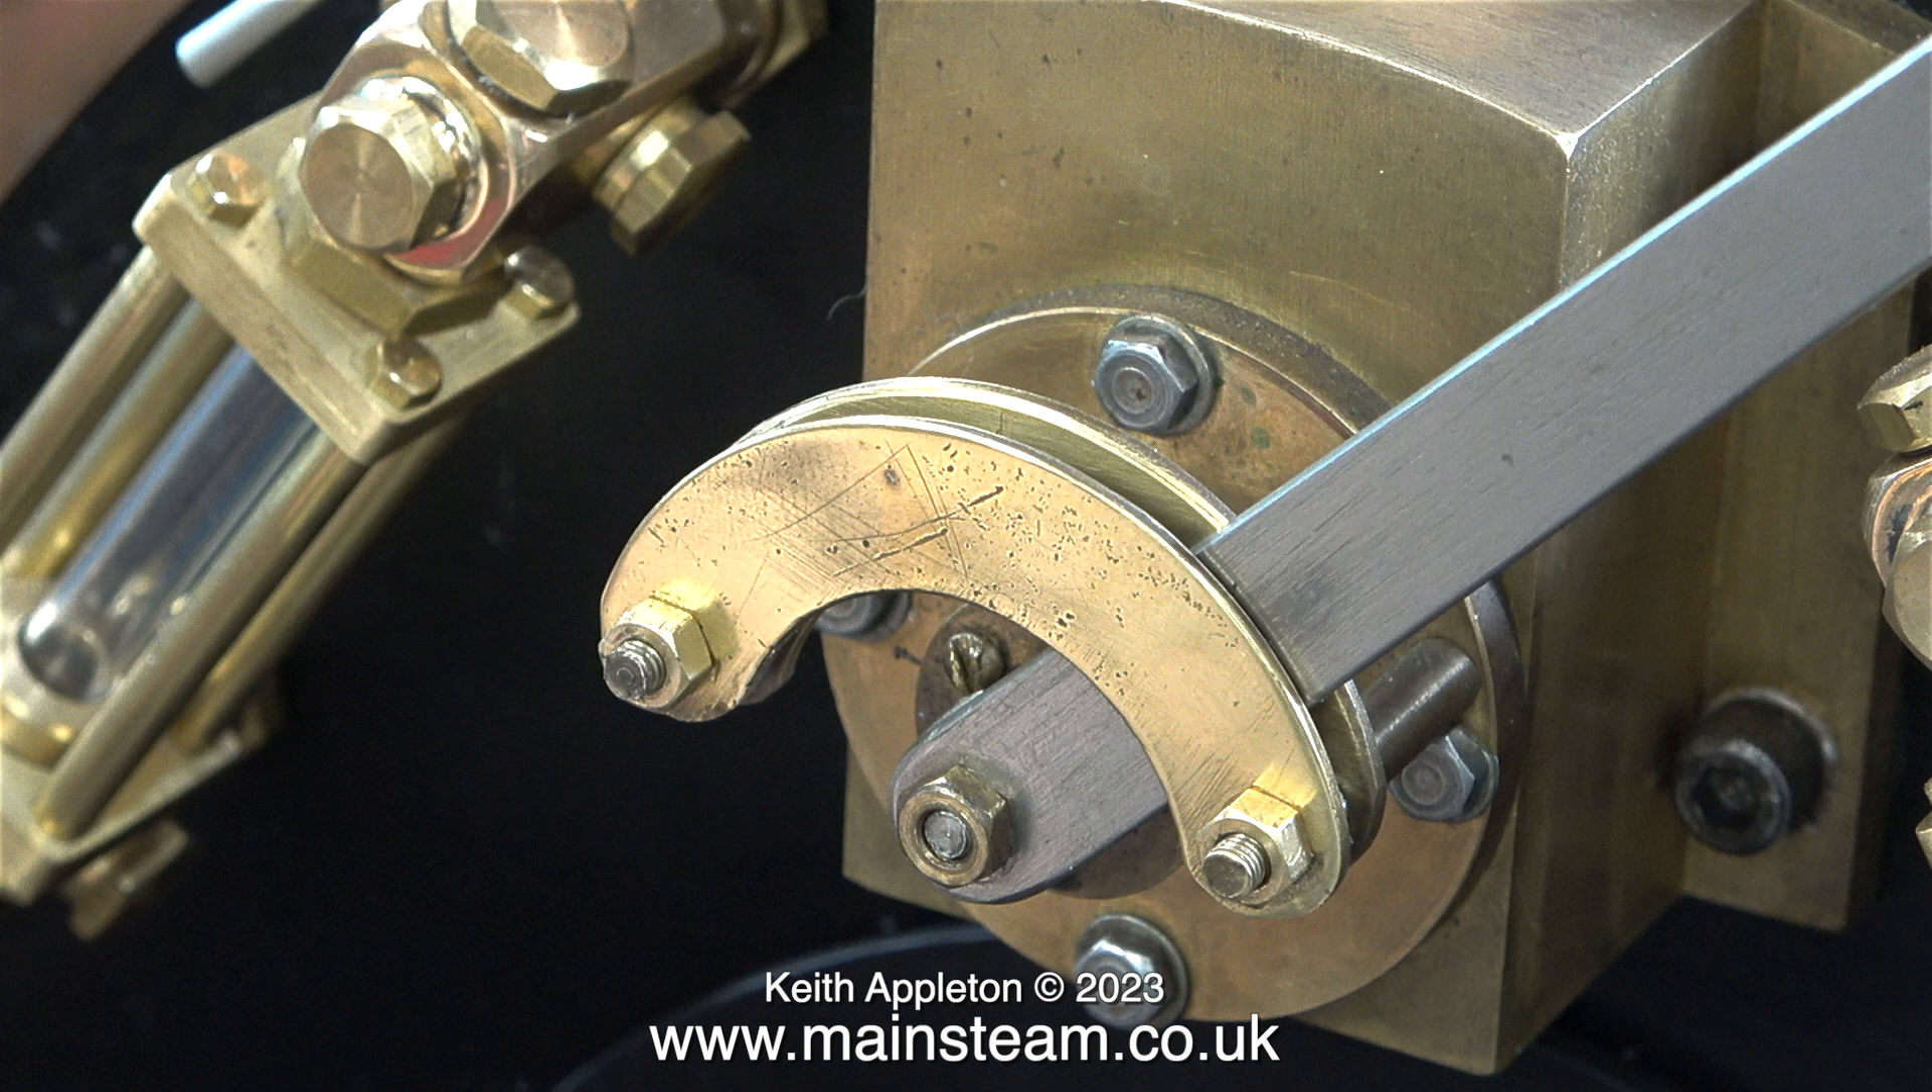The lever fits on the shaft and it's held in place with a lock nut. Now the brass quadrant is fitted the regulator lever is ready to use and it can't fall off.